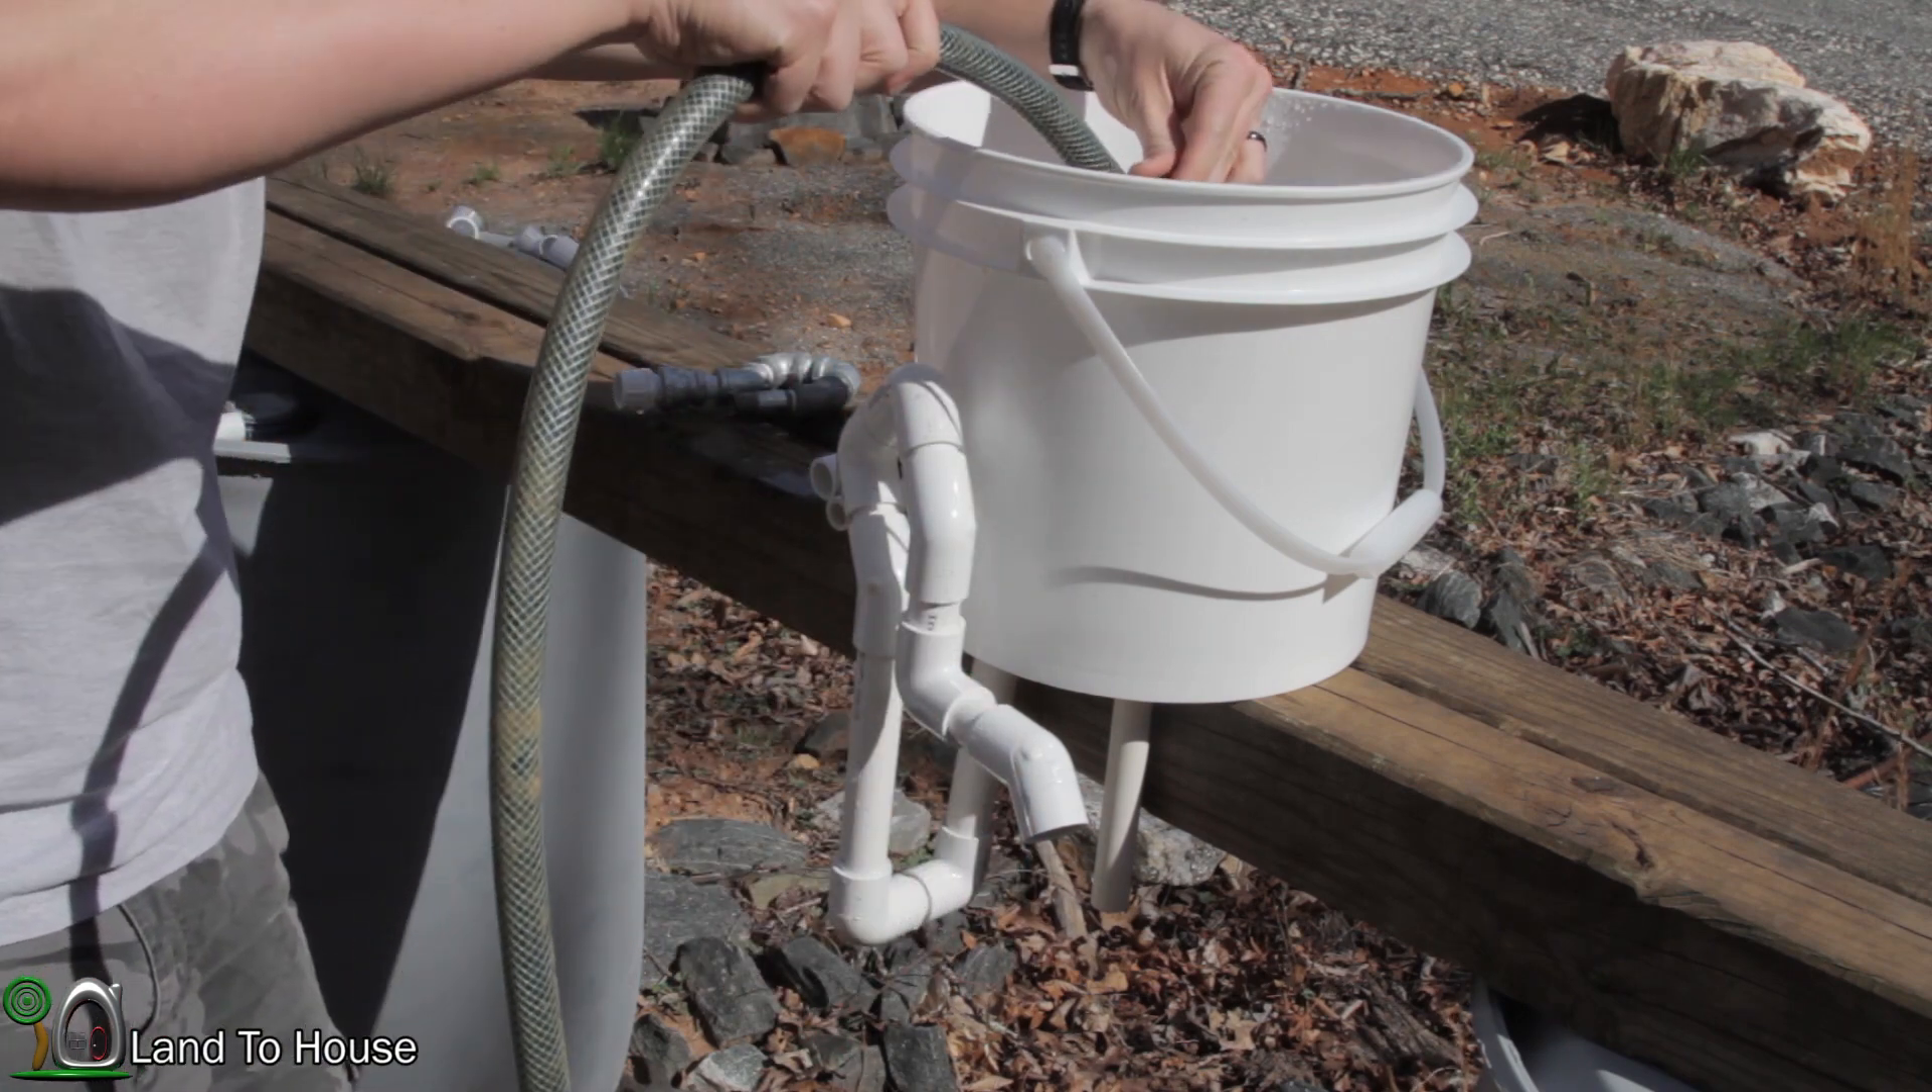I added a couple more pieces of pipe here. A 90 and a 45 to see if that would help pull the suction out there.